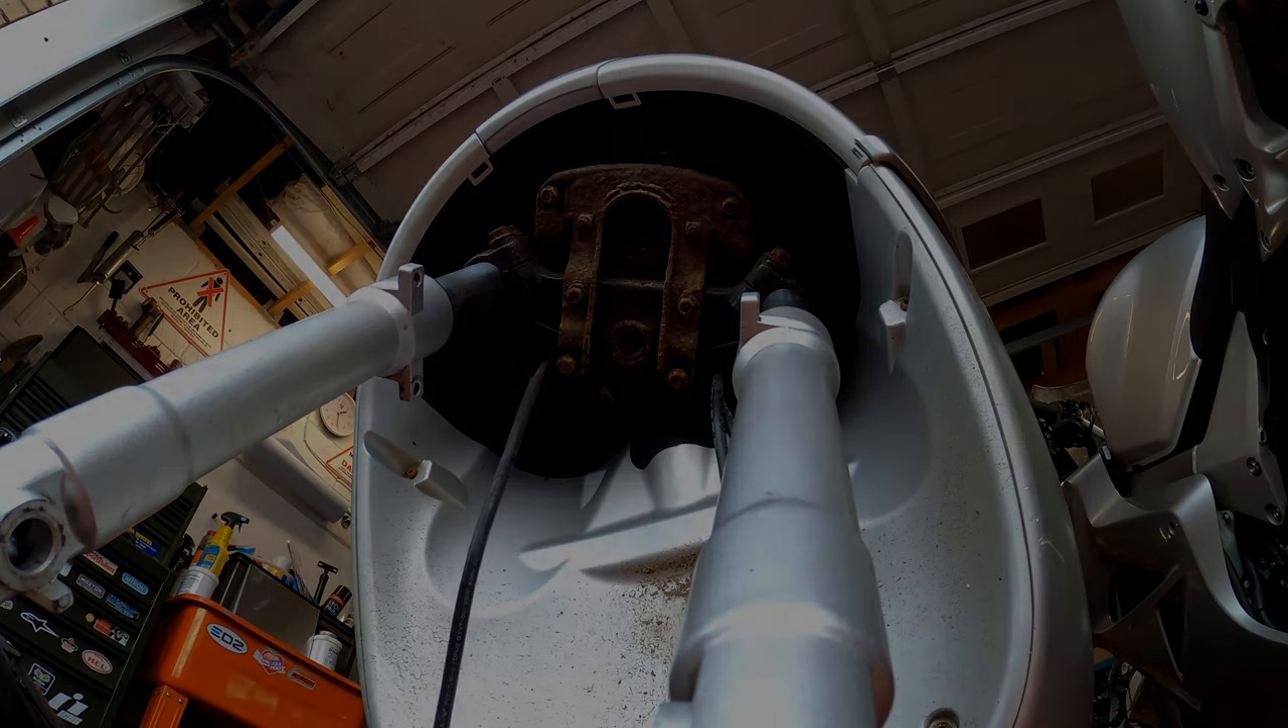So that is the forks fitted back to the bike.